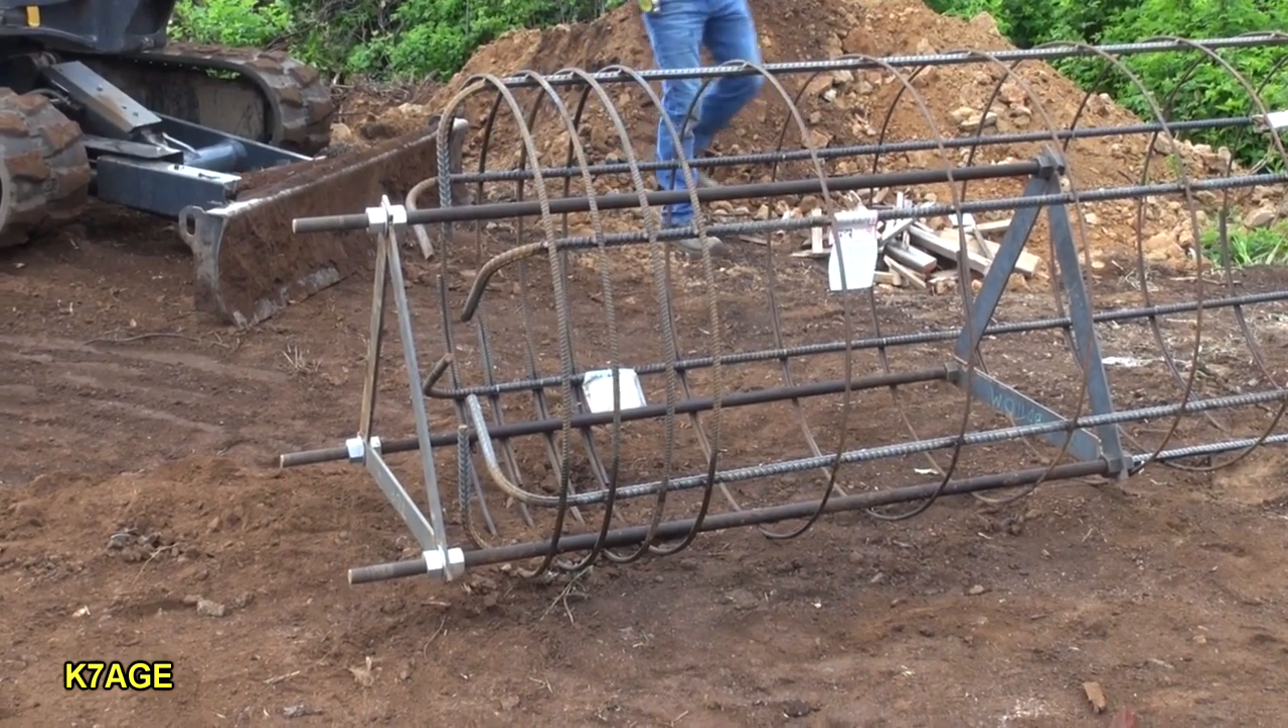It's Wednesday, we have the cage here assembled.